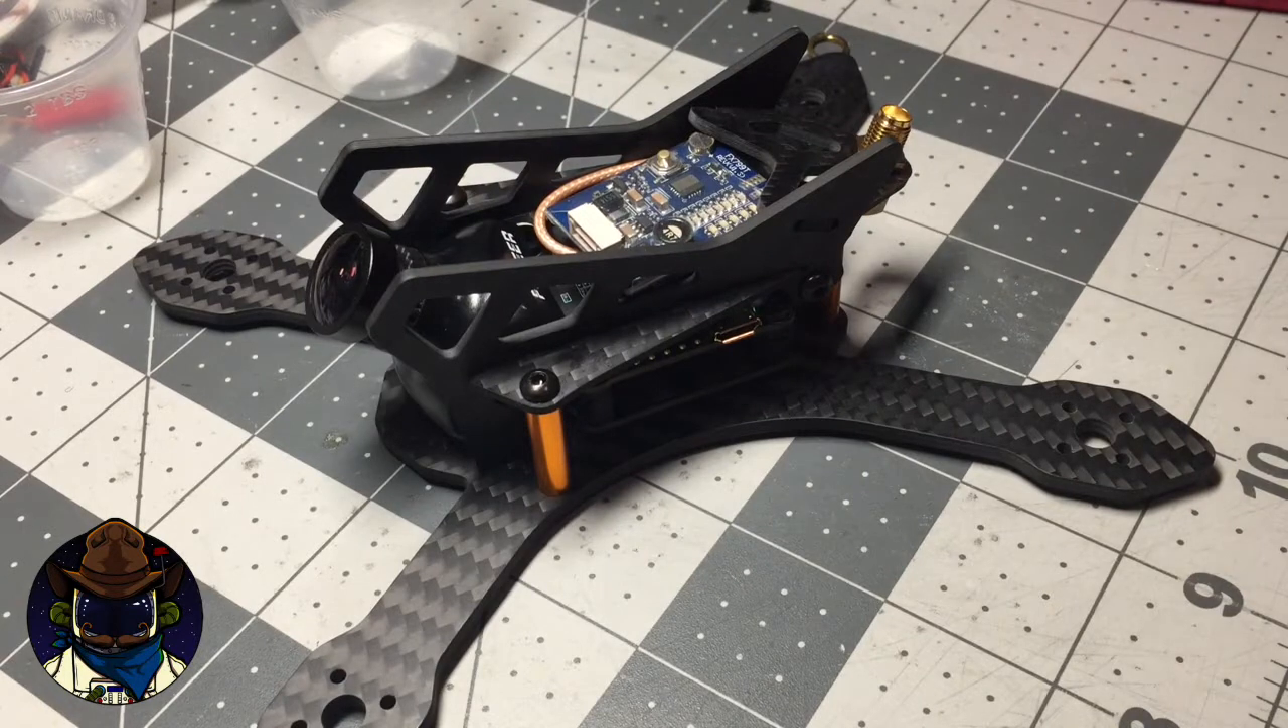So, now you can see you've got essentially an assembled XLR3.